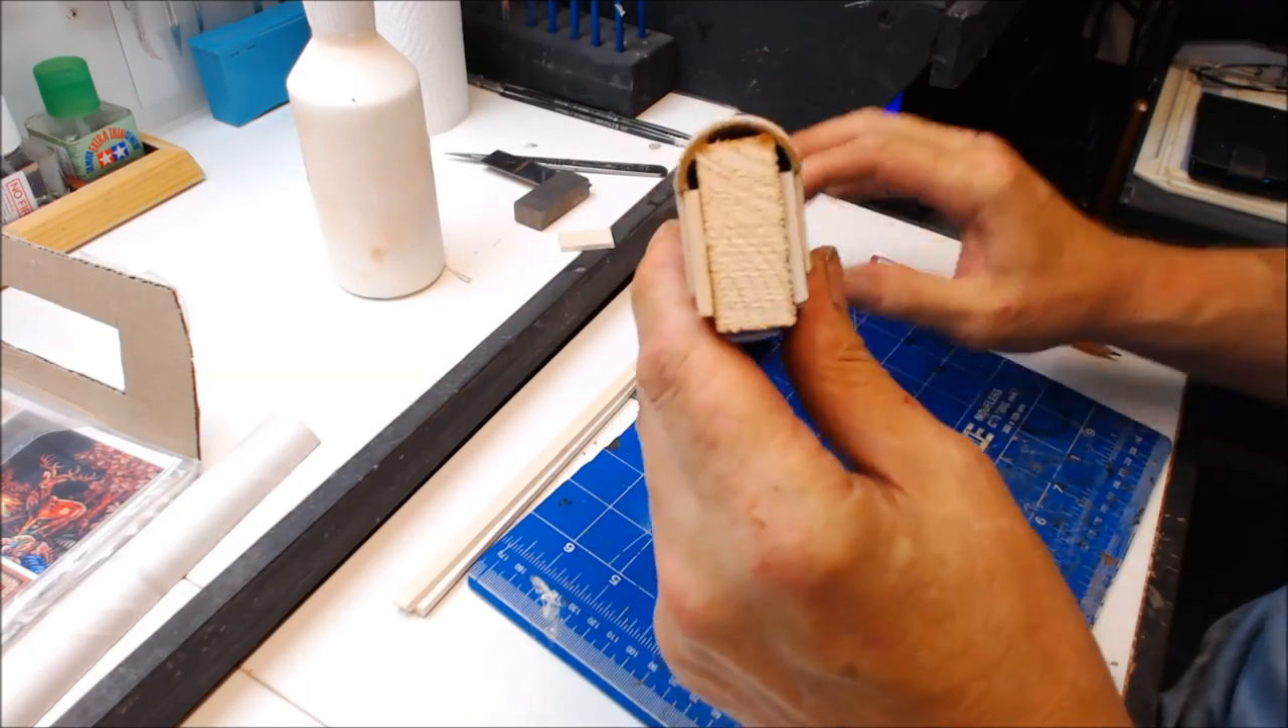Now all the bits are glued together and as you can see that's our profile now two flat sides and an arch at the top.